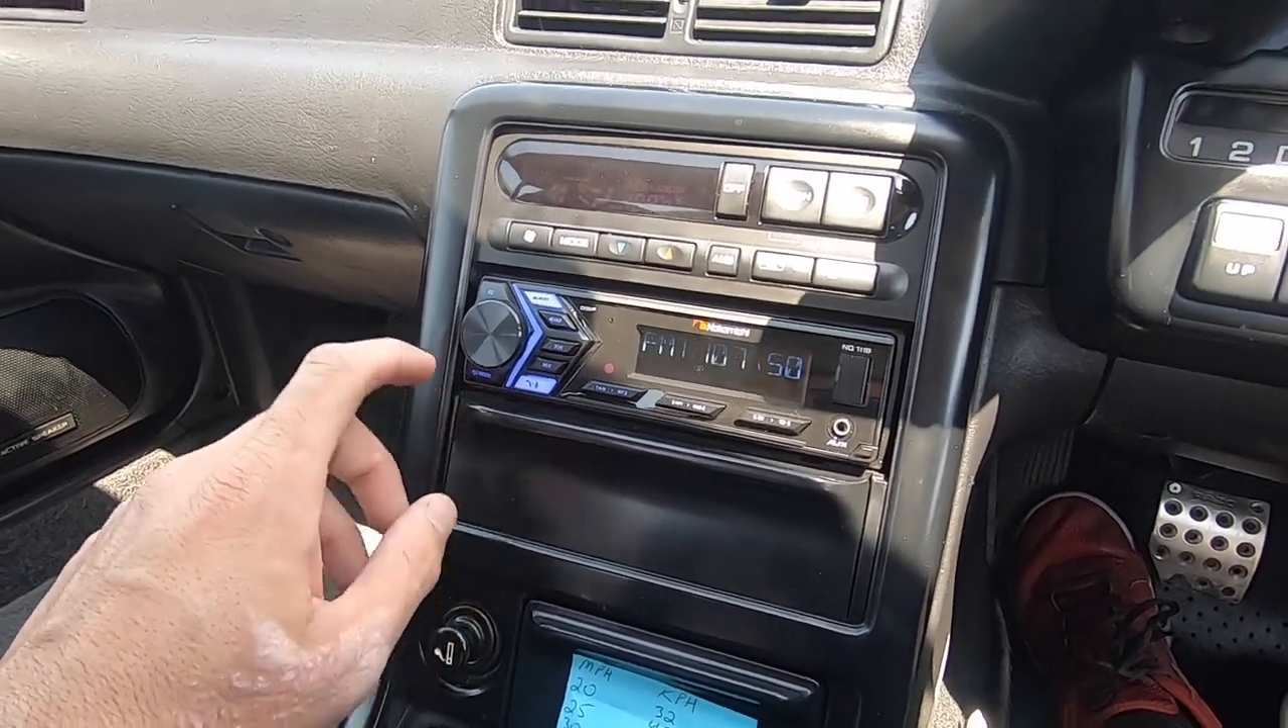Alright, got the radio in, let's check this thing out.